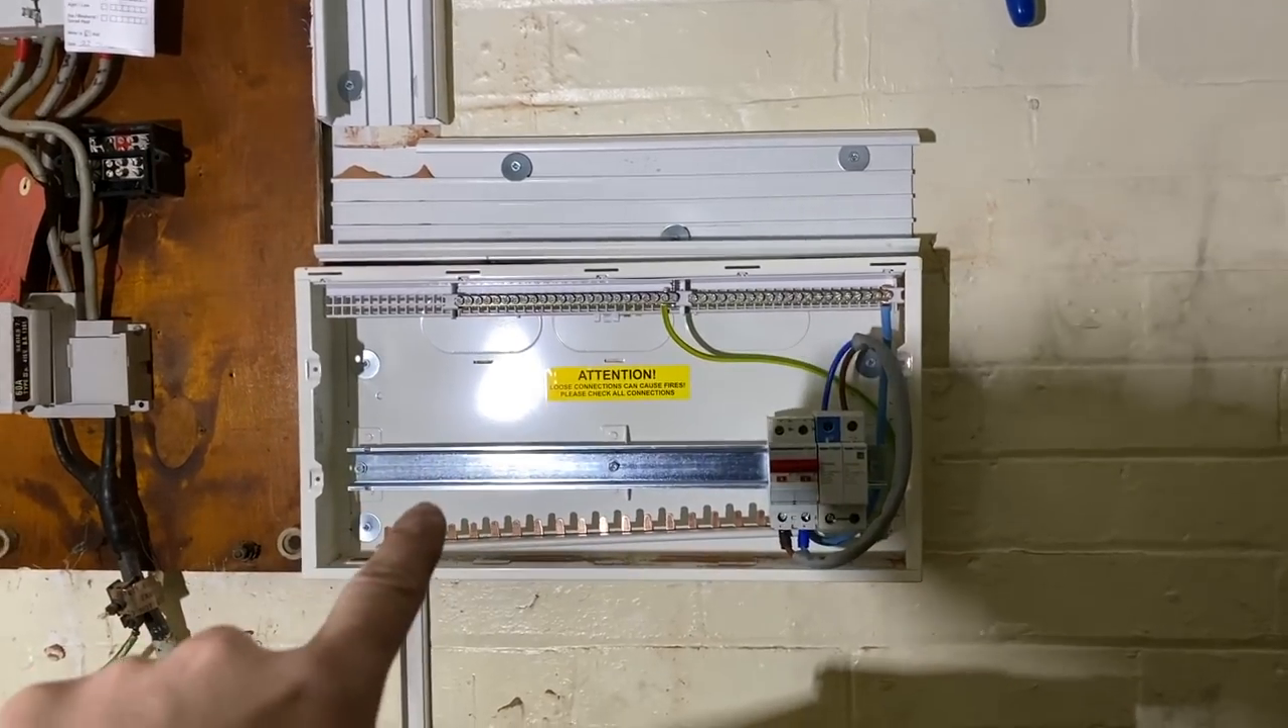Right, so I've got my consumer unit mounted, trunking pieces mounted now.